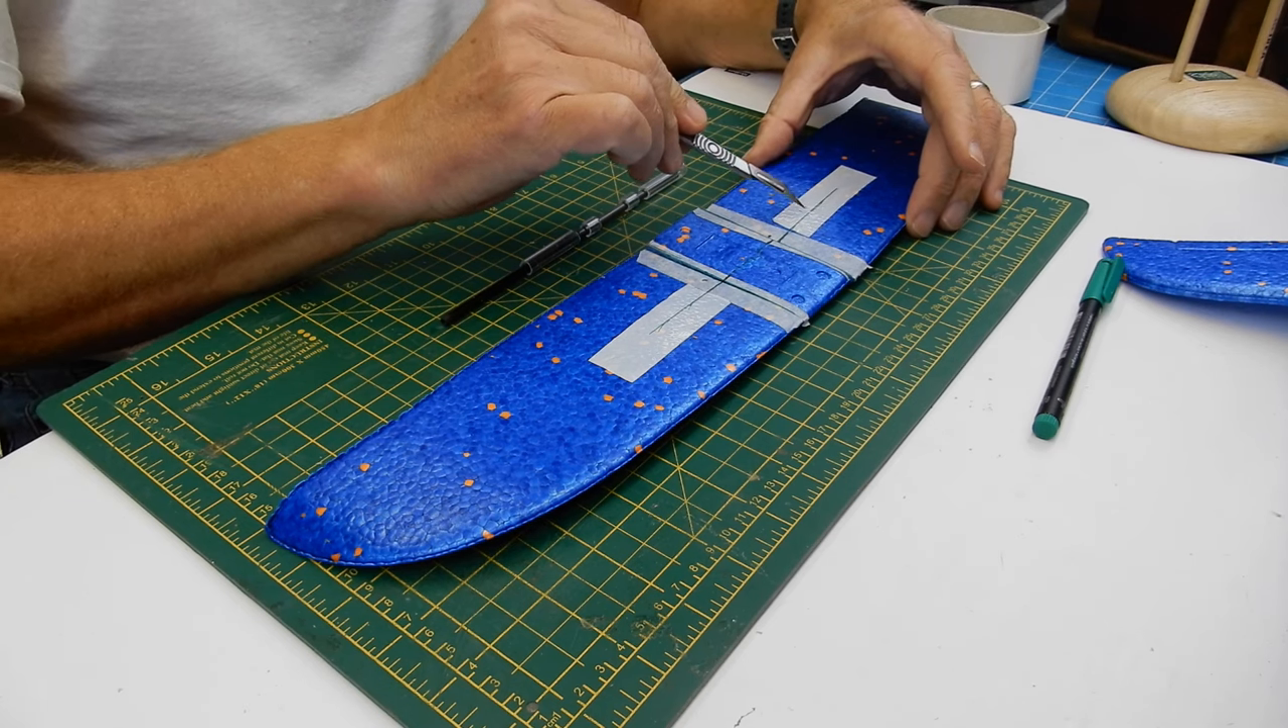Tell you what I have done is I've just added a bit of tape as a guide.